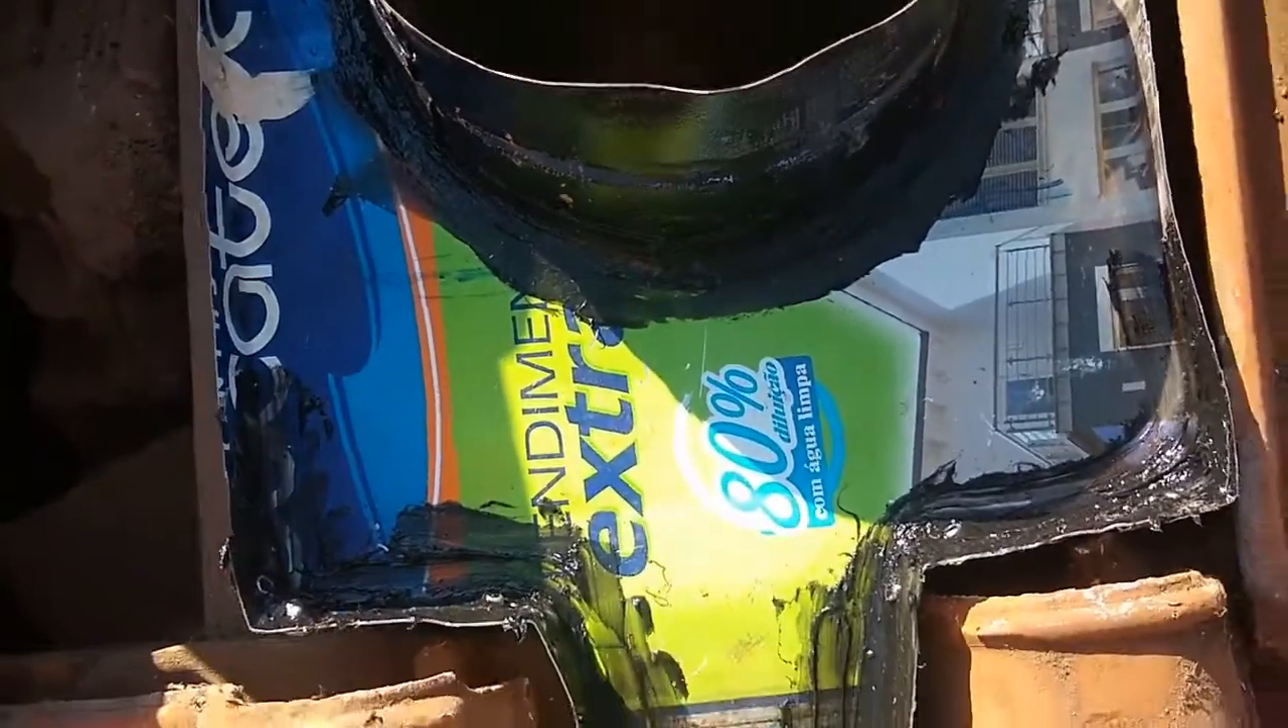Aí, pessoal, aqui ficou a chapa instalada, feita a vedação com silicone preto mesmo, que é o que eu tinha aqui.